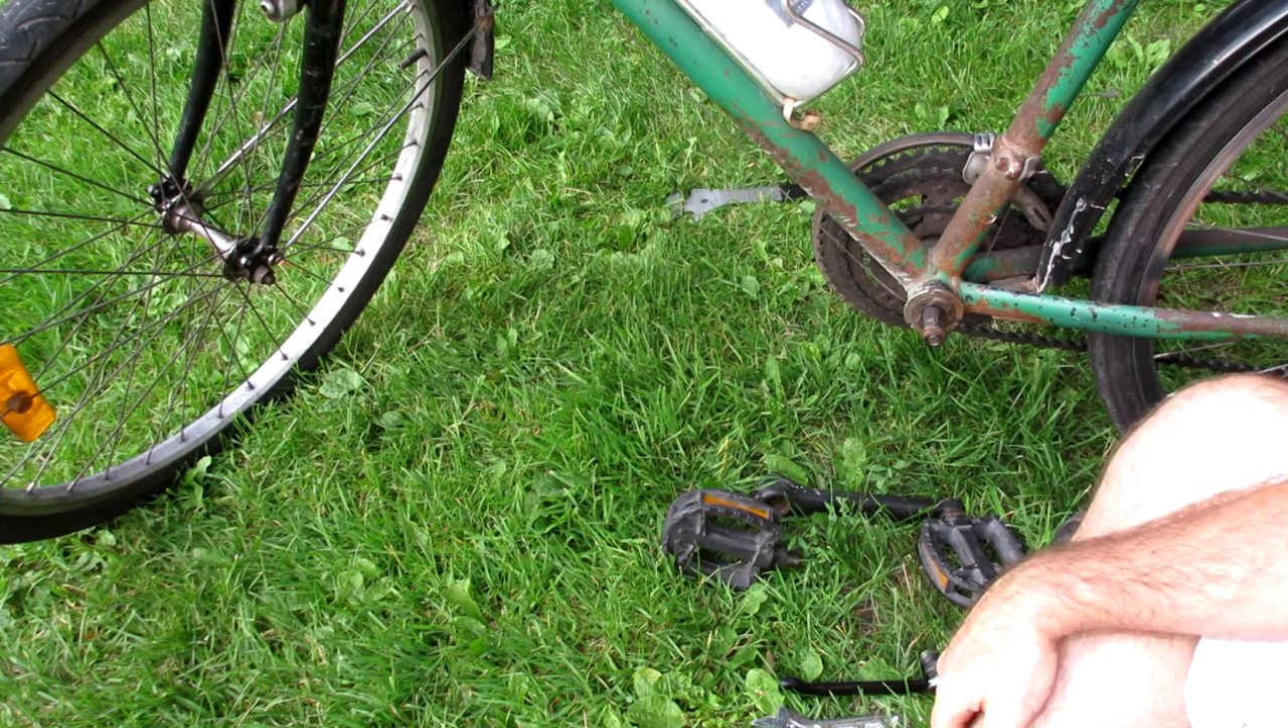So now I've got both pedals removed so this section of the bike here is much narrower and it will be able to fit inside the box.